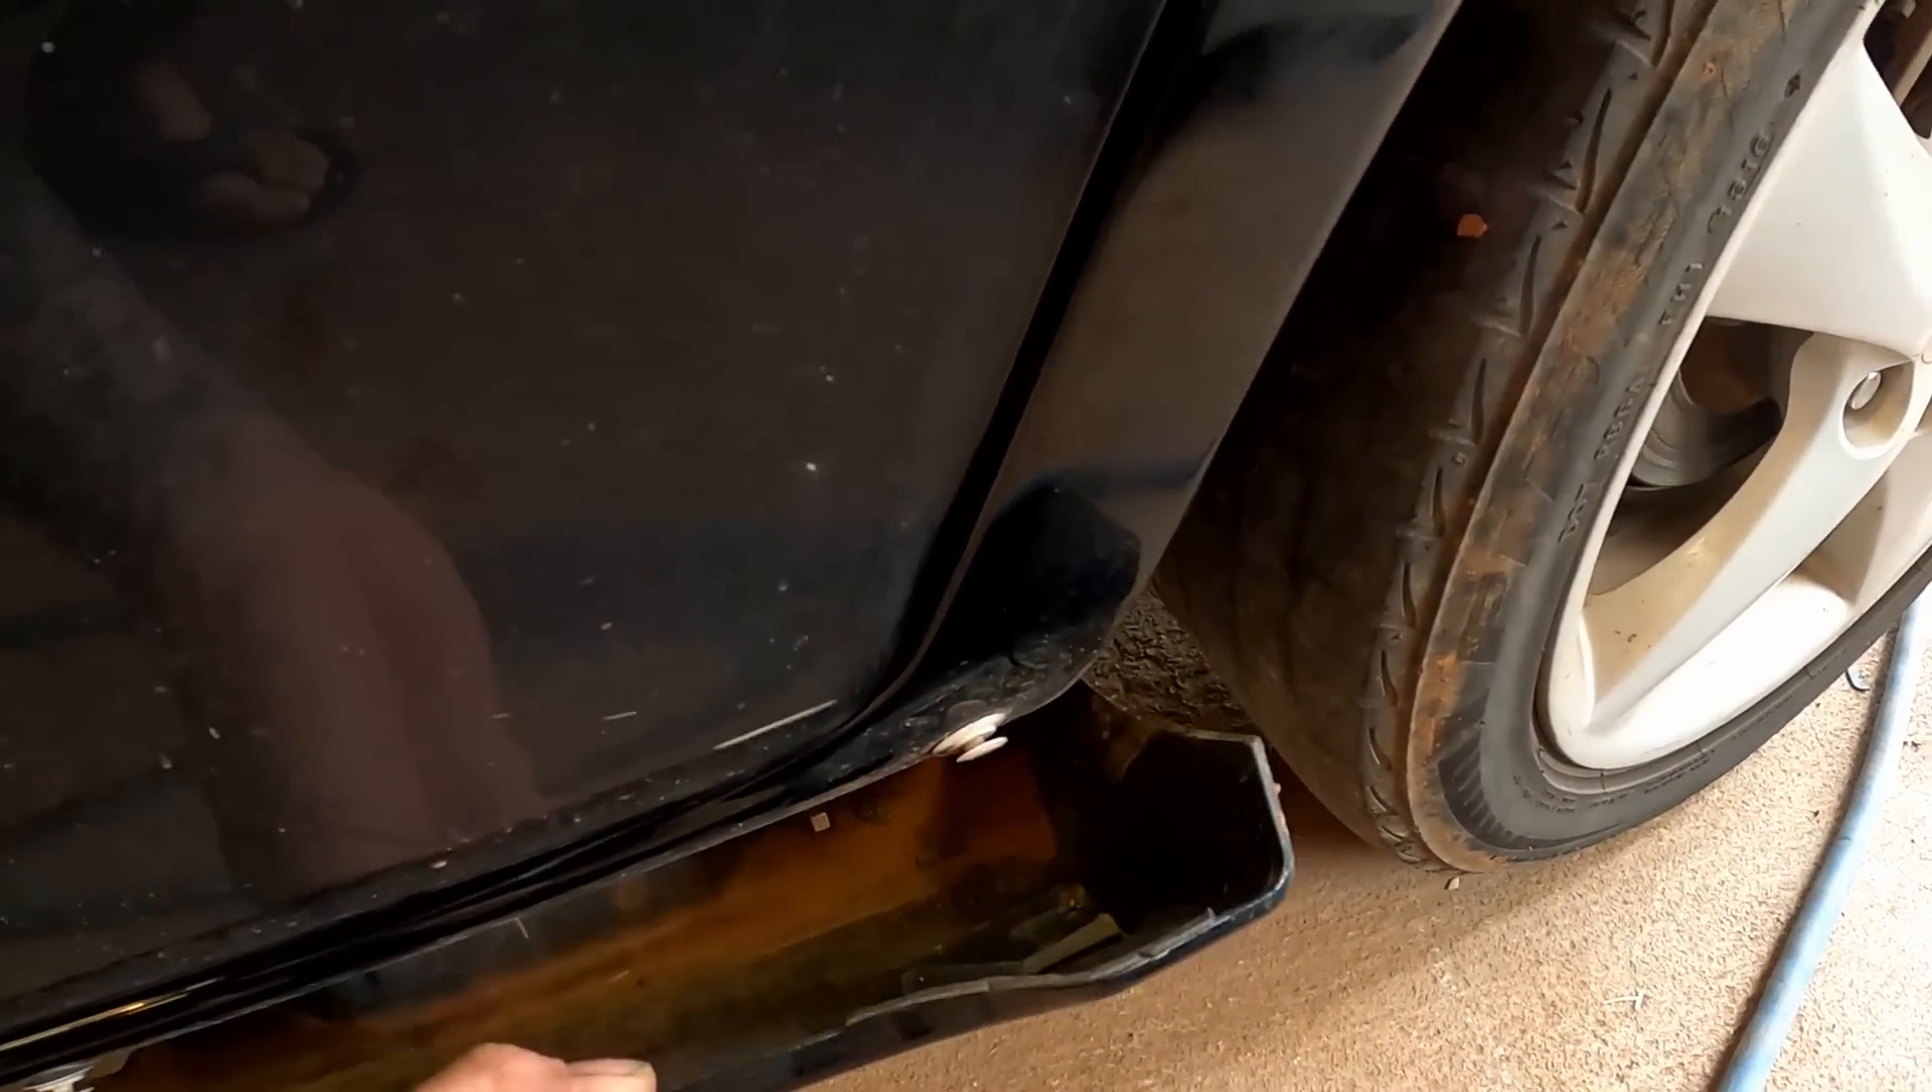Looks like the clips have popped out.